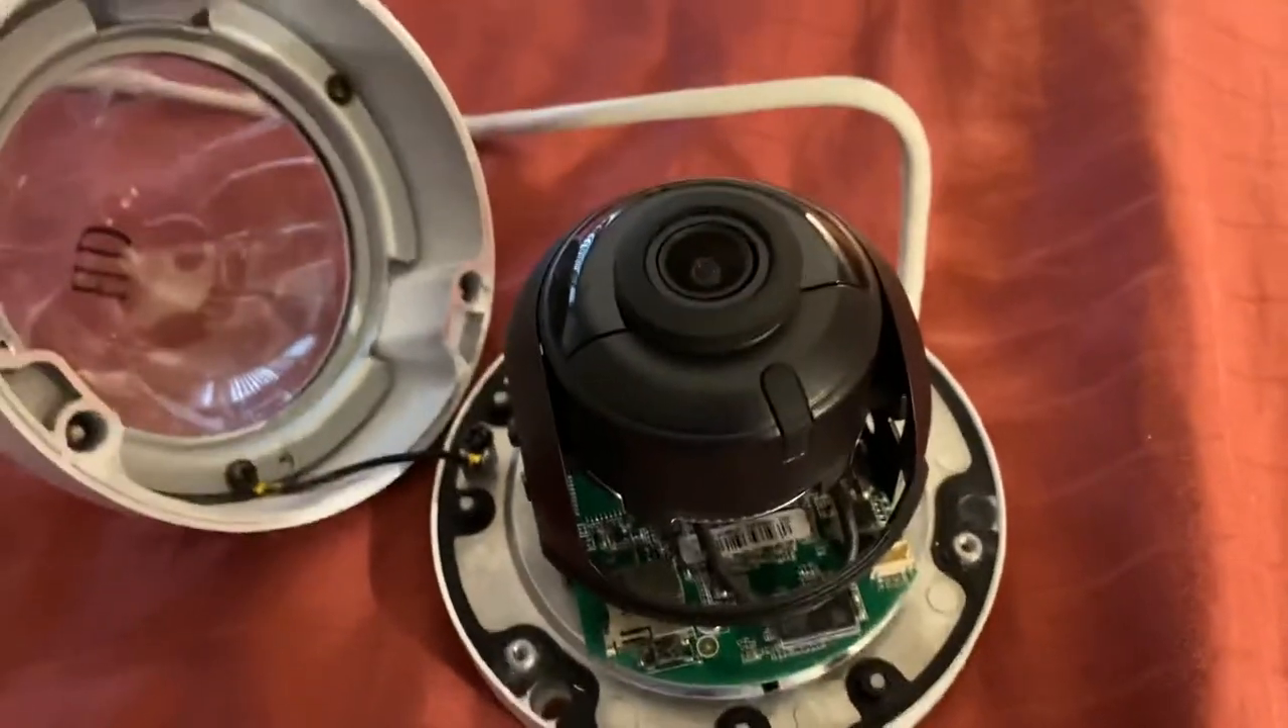The dome assembly comes back and revealing the inner camera assembly and control board.